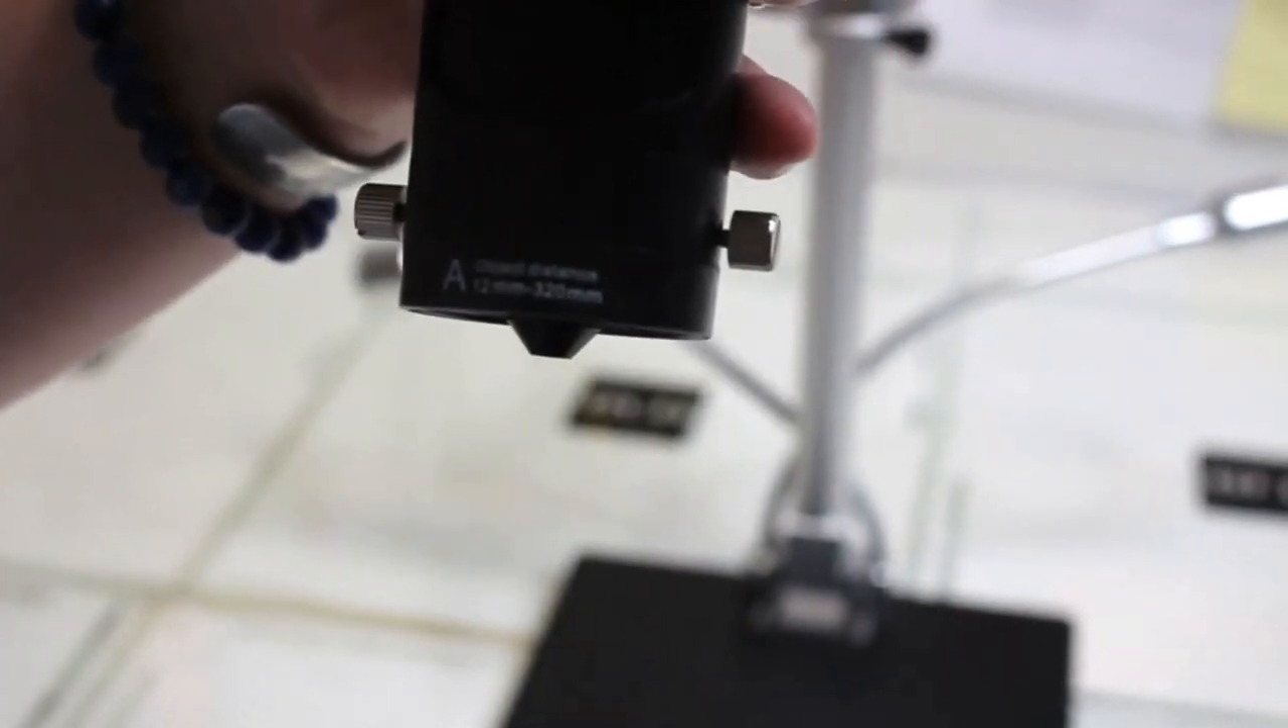And so I'm just showing you here we have lens A already on.